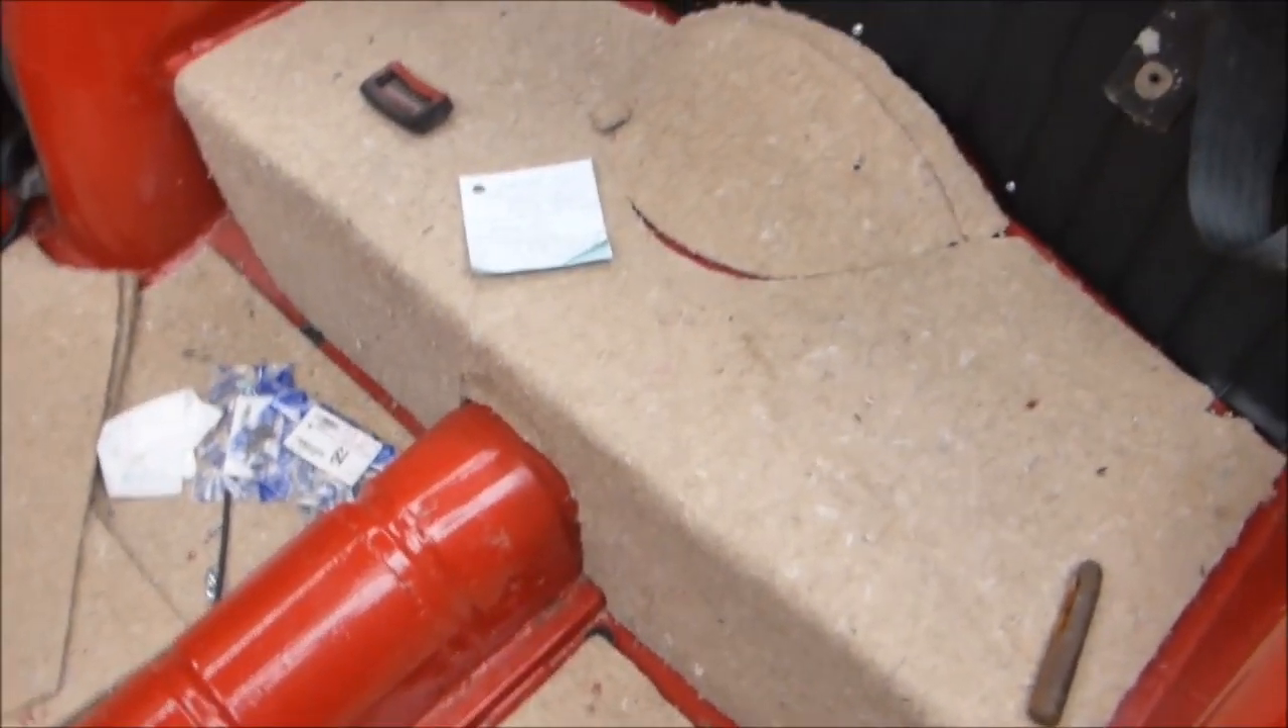There's the underlay glued in the back.